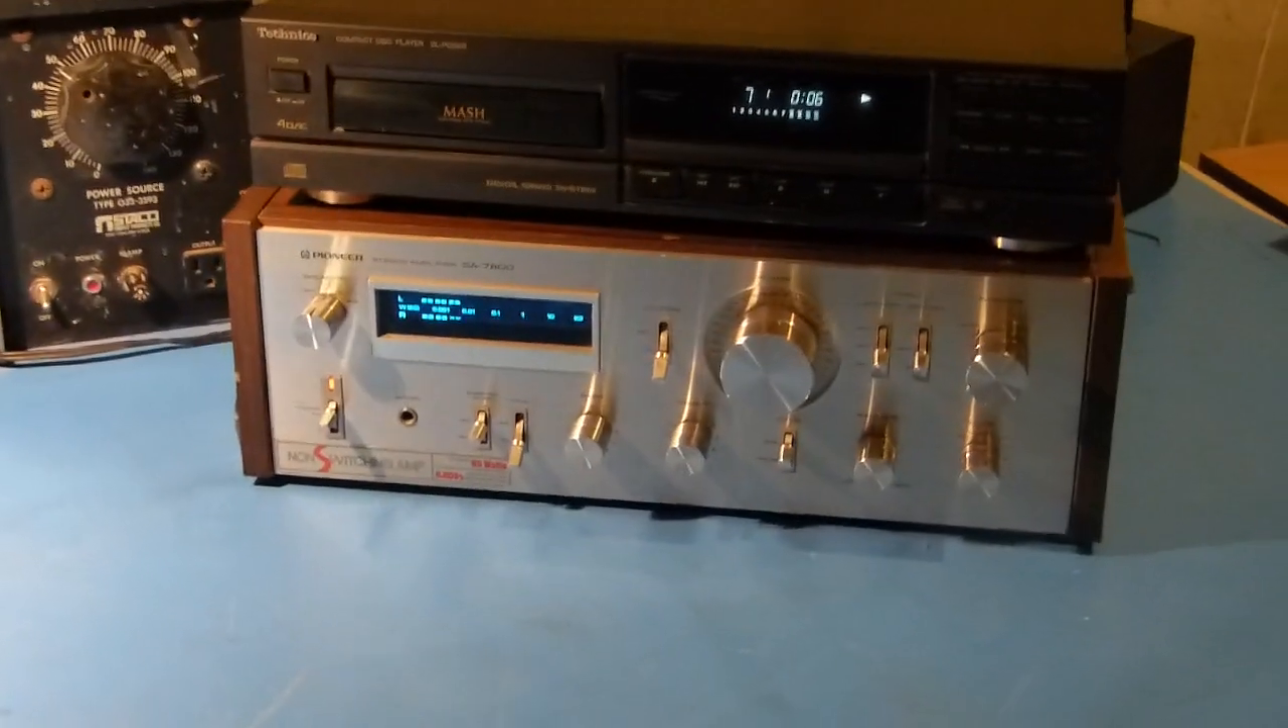Here is the SA -7800 all put back together.